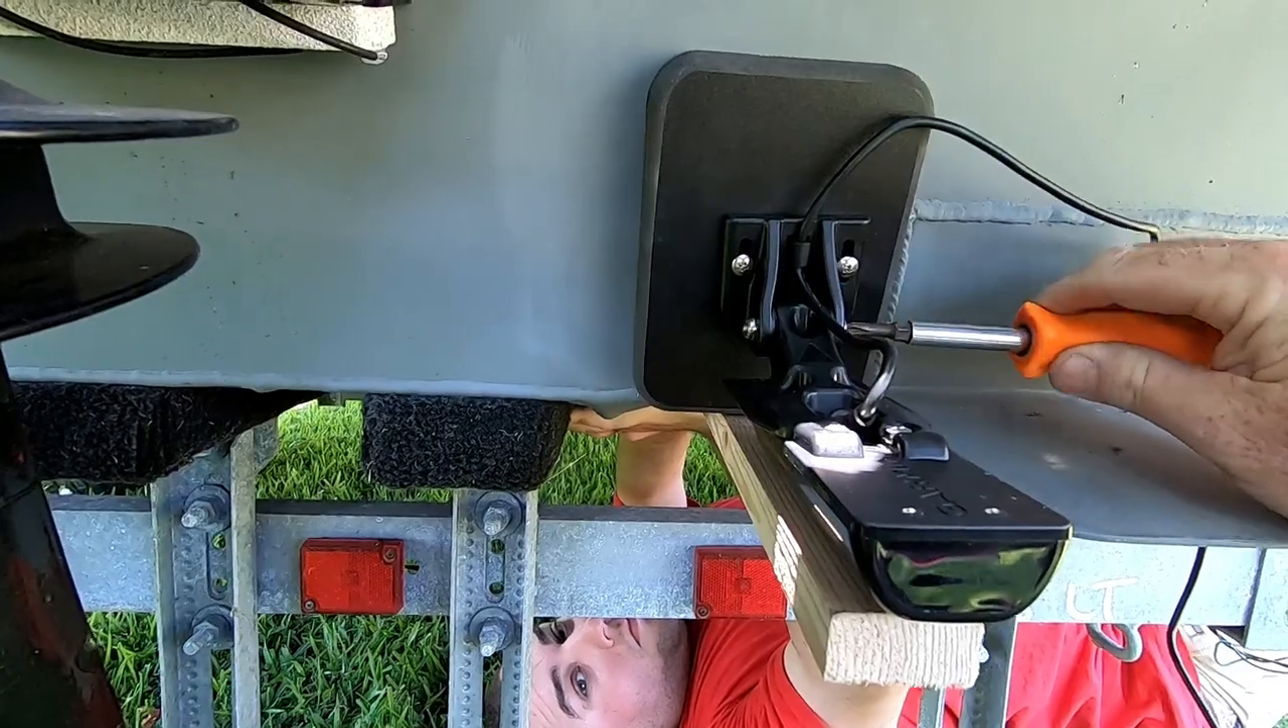Now I got the transducer lined up with the board I can go ahead and tighten this one and this holds its position.